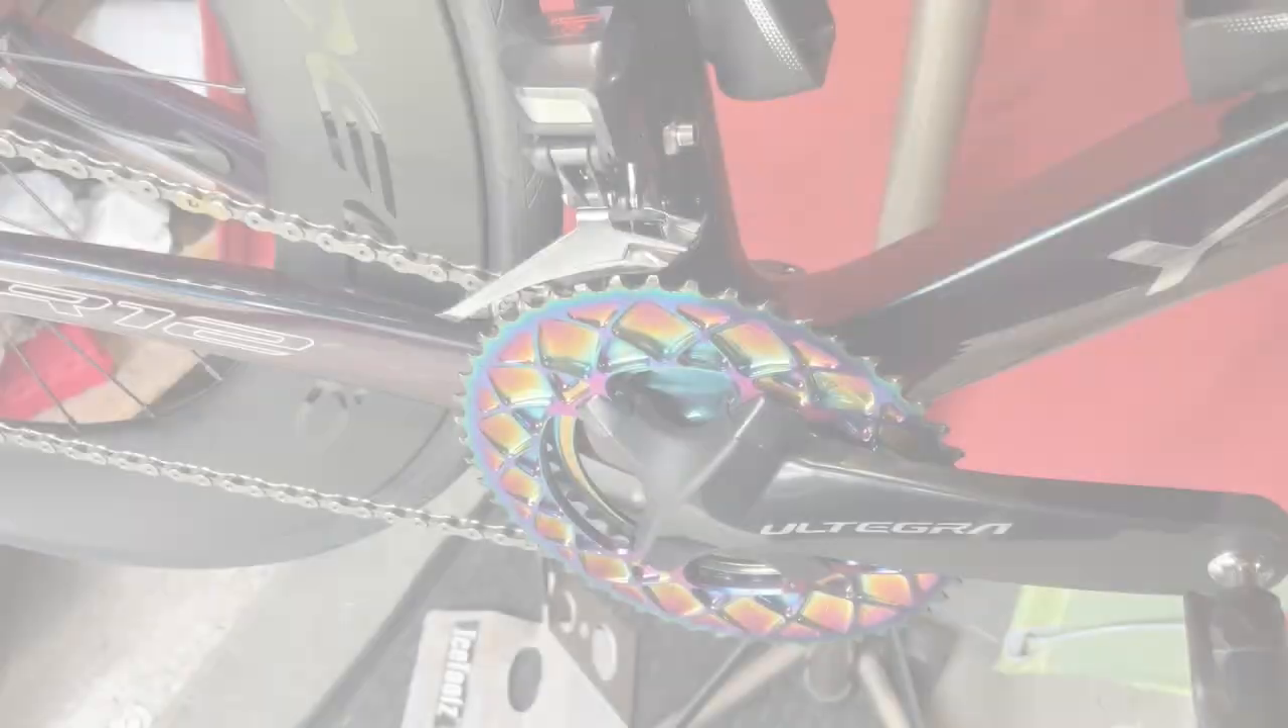Chain is on.